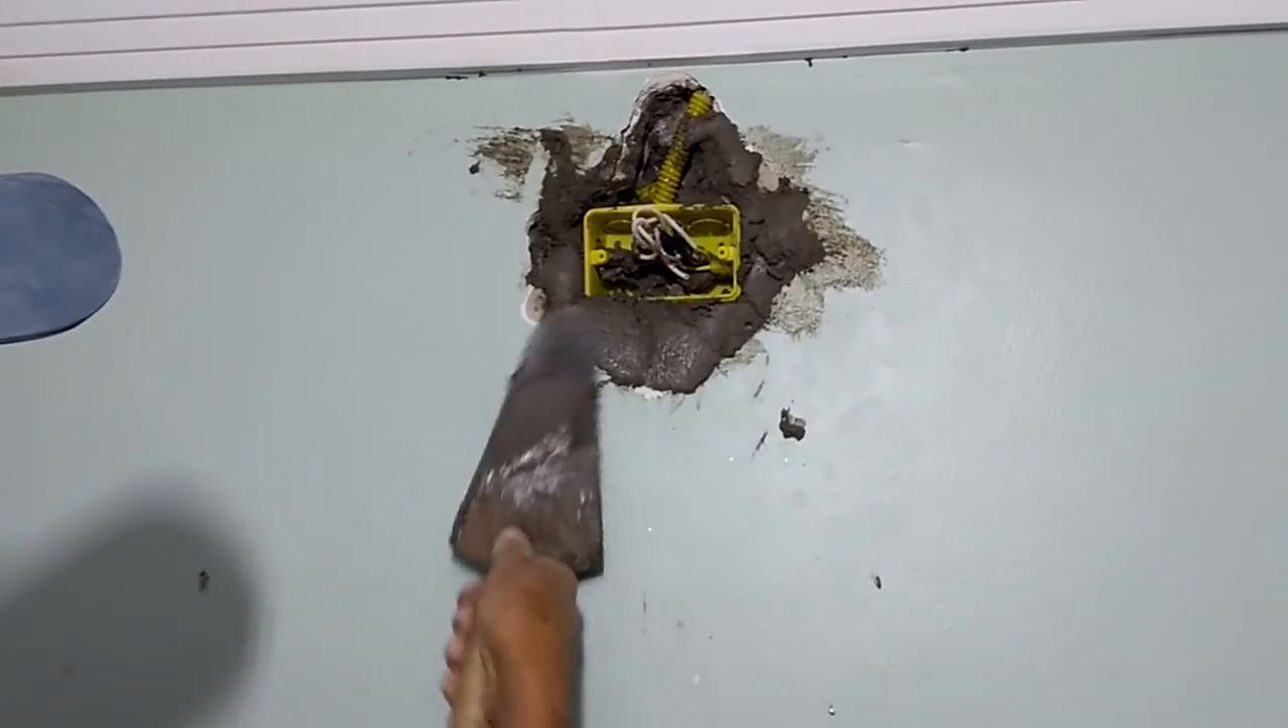Olha aí ó, a caixinha está colocada meus amigos.